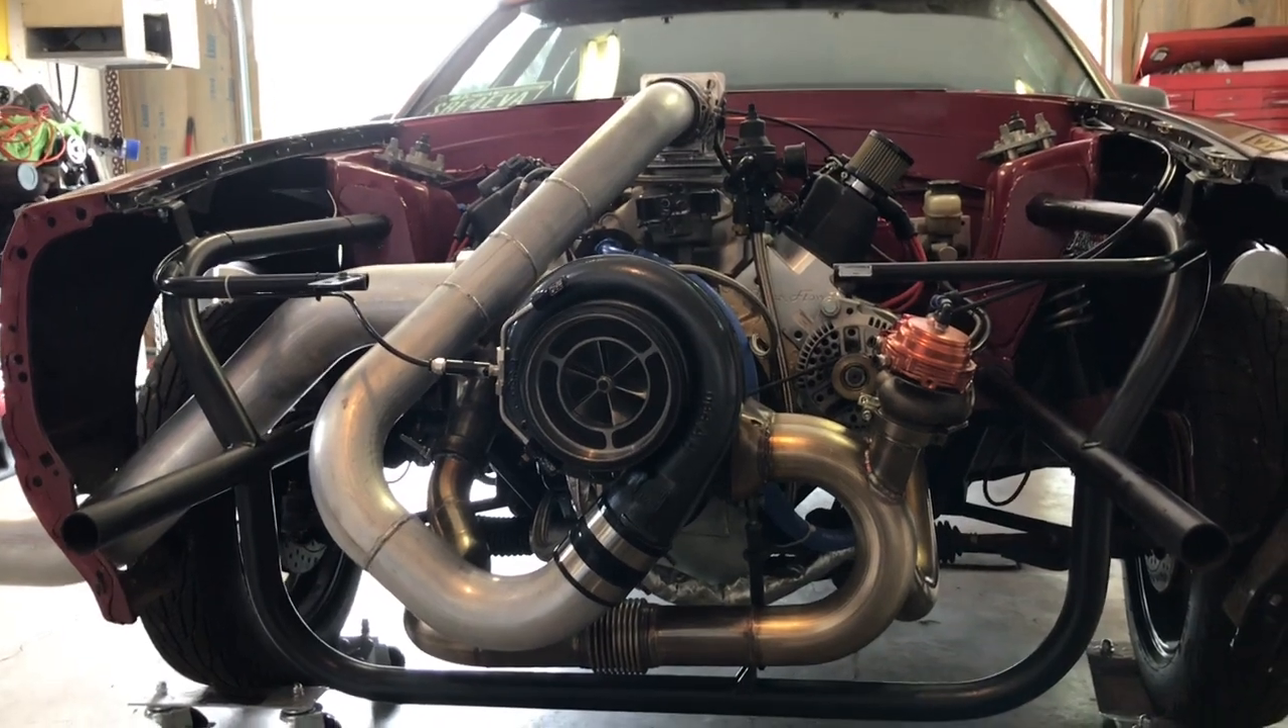Look at that turbo kit all done.